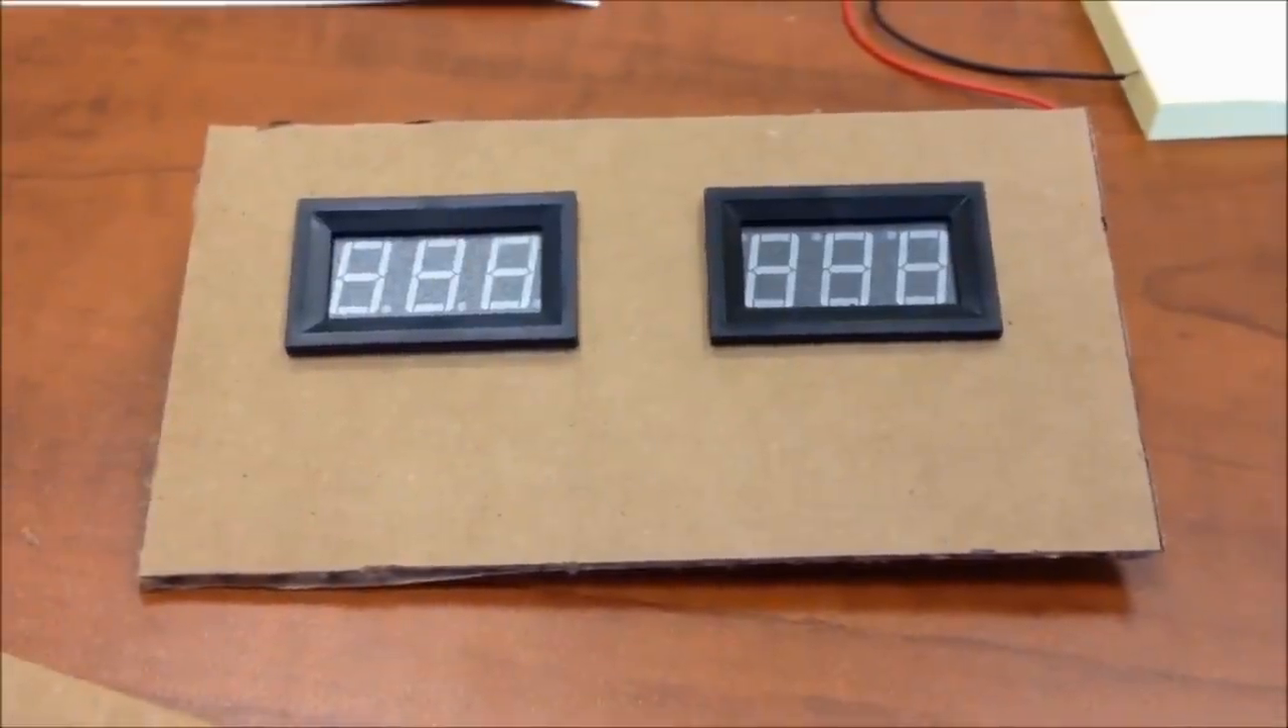So right now, as you can see, I have the two gauges, voltmeter on the left, temperature on the right, as well as I left some space below.